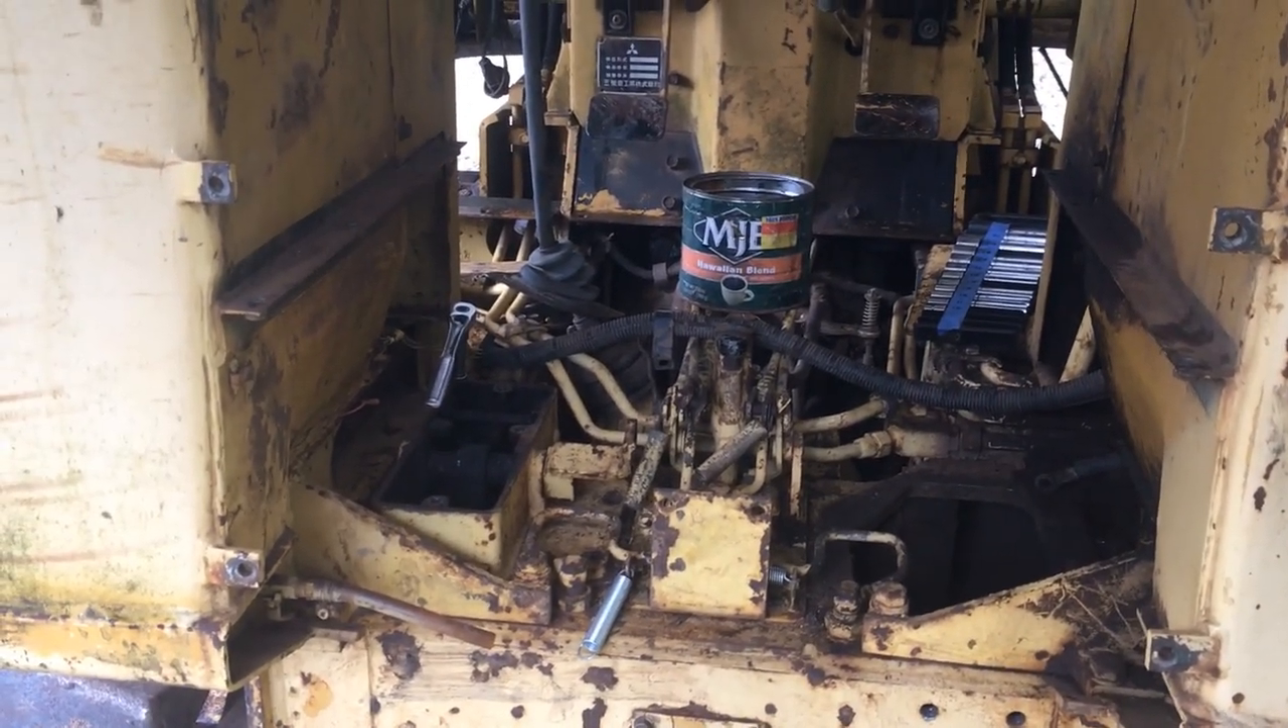Obviously you can see that I've already taken off all the floor plates.